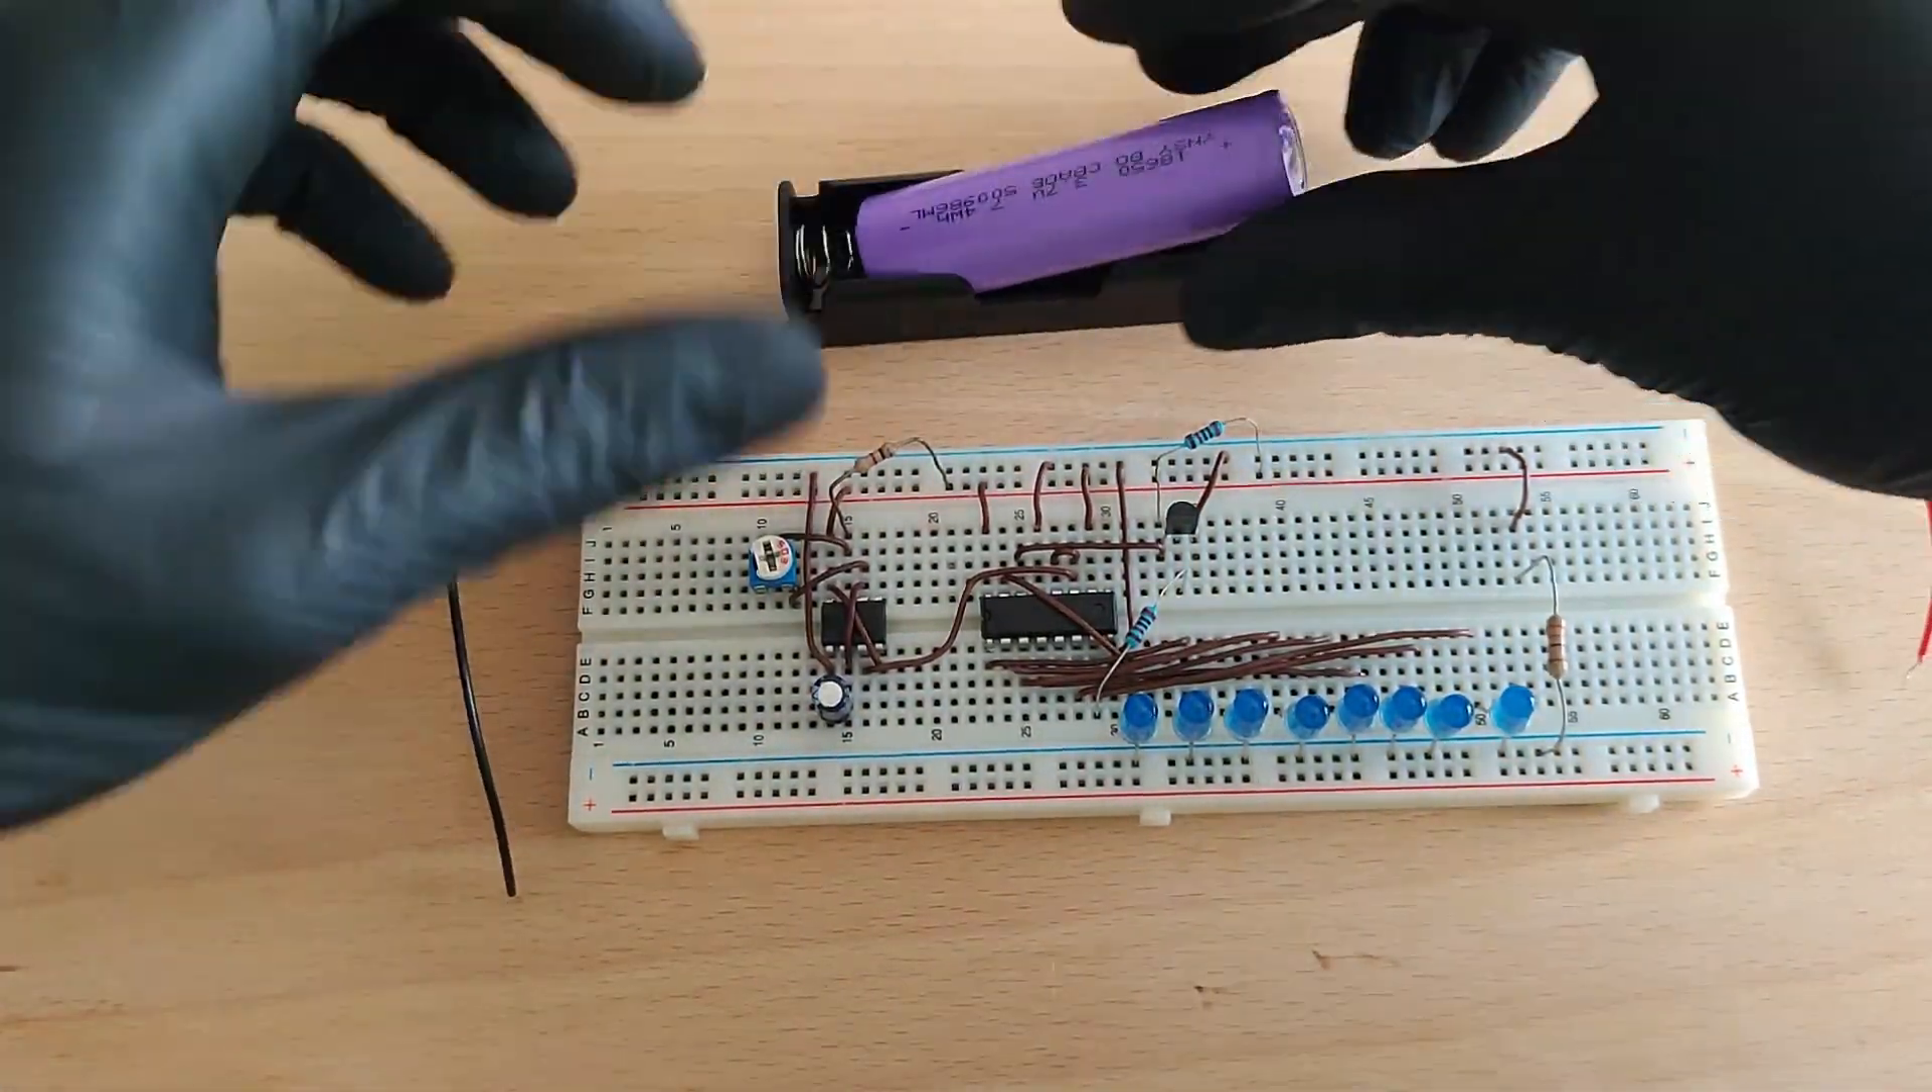Bien, ya tenemos el circuito montado en la protoboard.